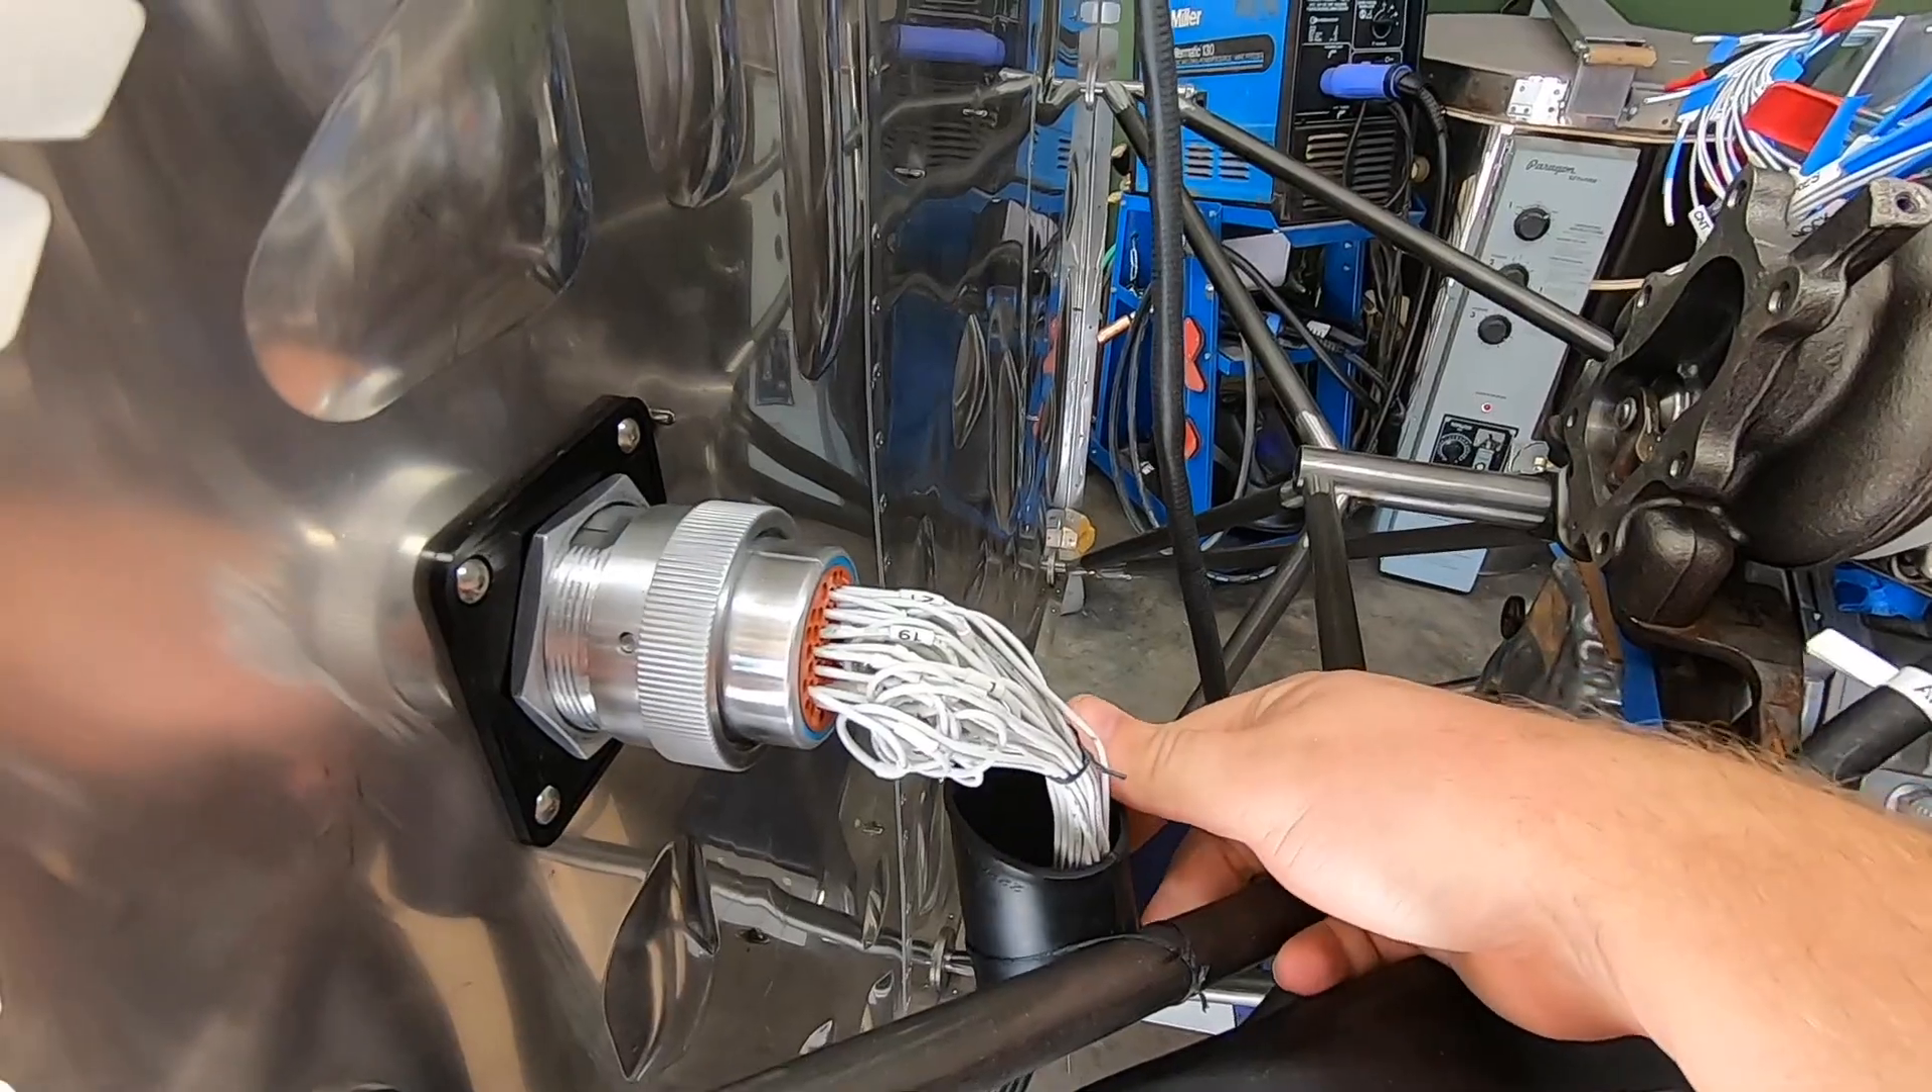Up front, the wires come out and bend in a 90 down, so I've put some service loops as a means of strain relieving the connector. I've tied up the shrink tubing back shell there, so all the wires are already passing through it.